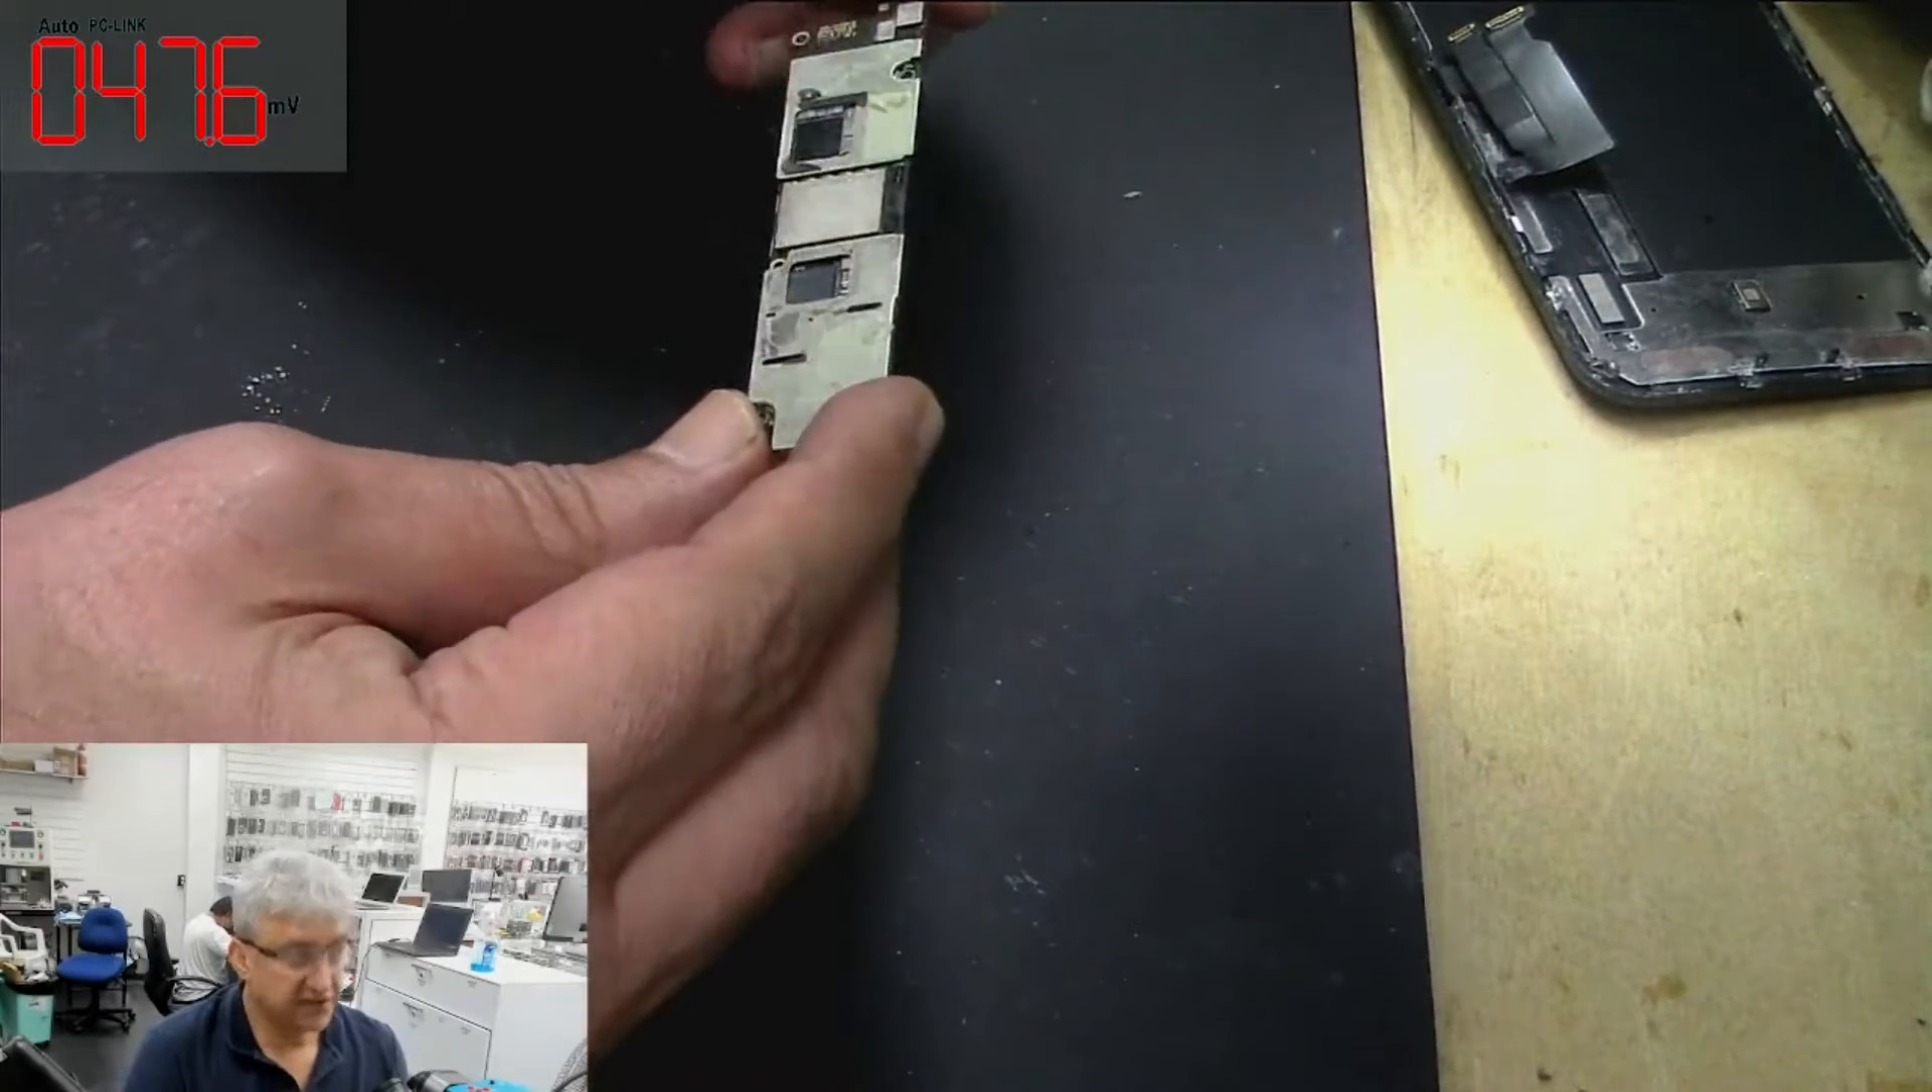So now the board is out.